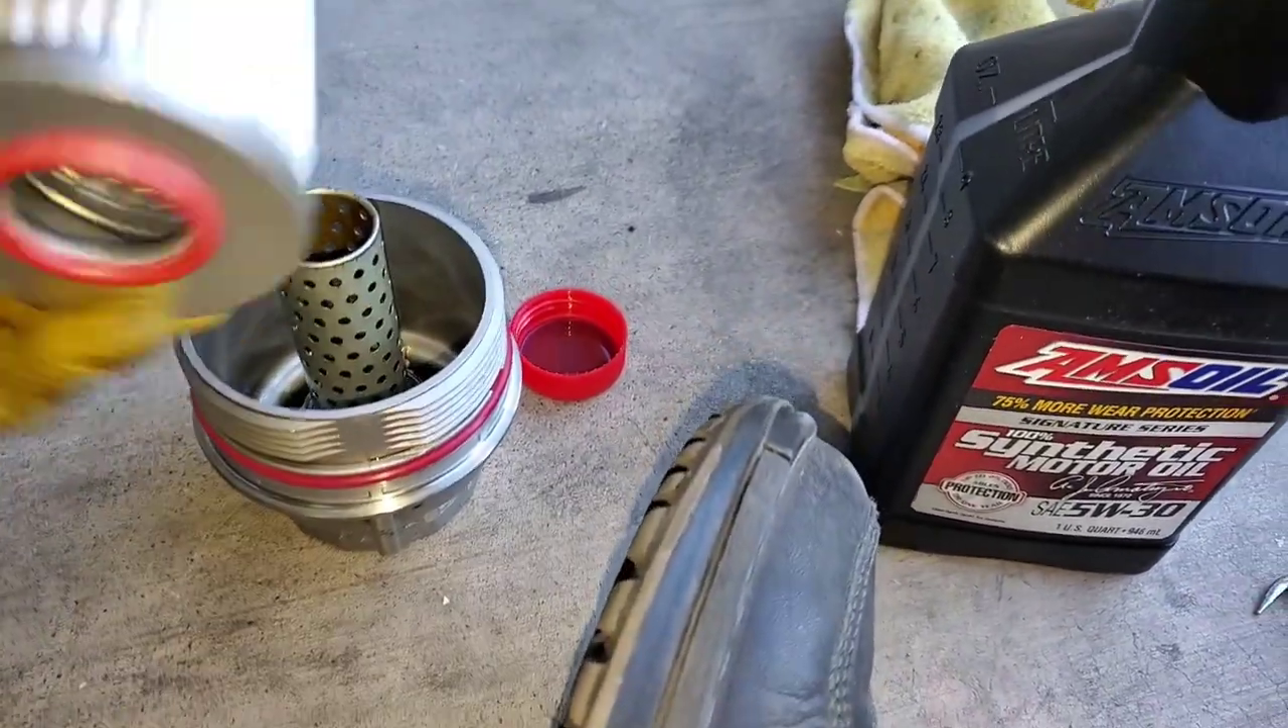We got our new O -ring on.